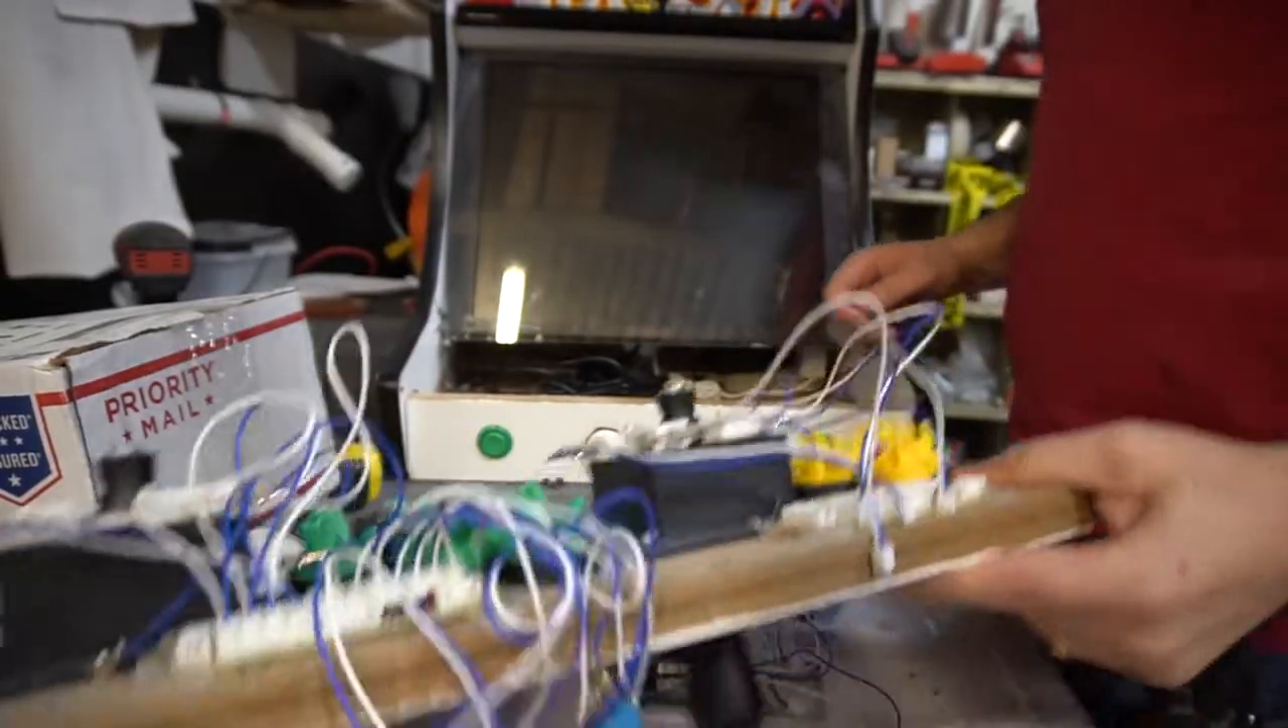Okay, so we got the control panel free.